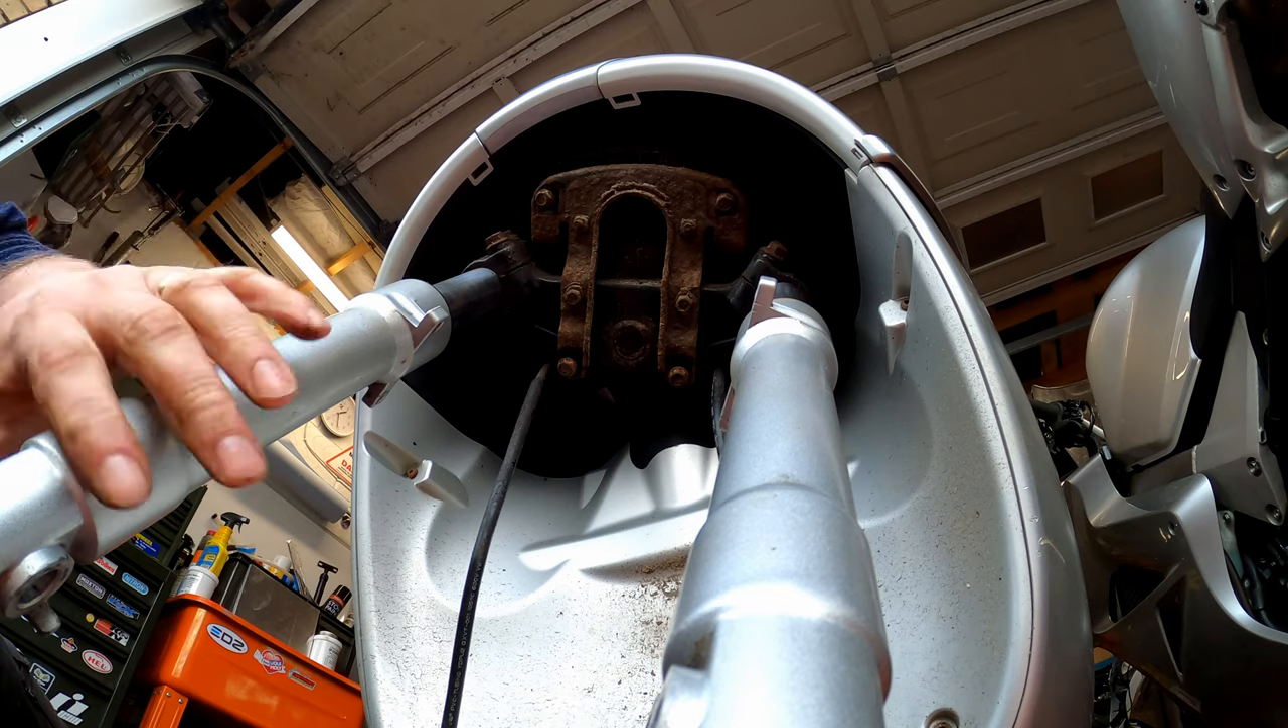So that is the forks fitted back to the bike.